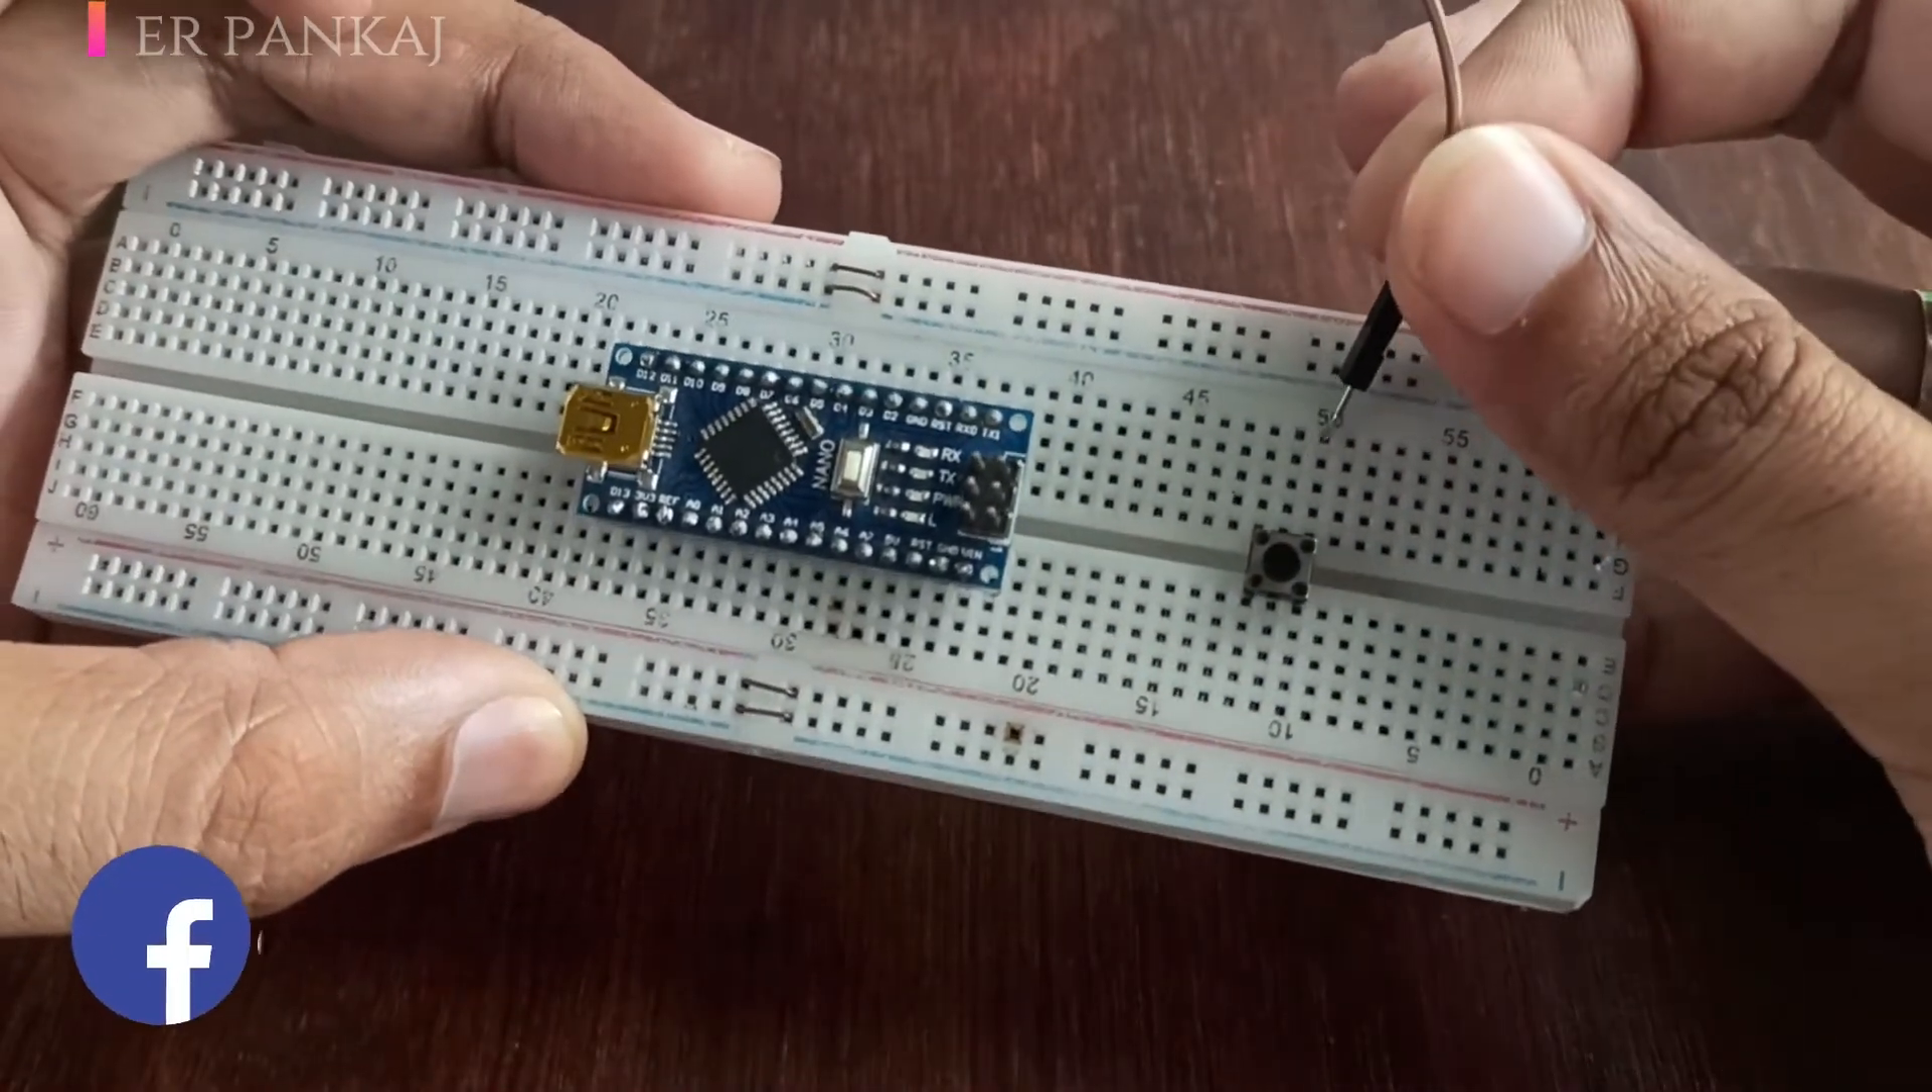यह हमारा push button लग गया अब इसके connection कर लेते हैं।